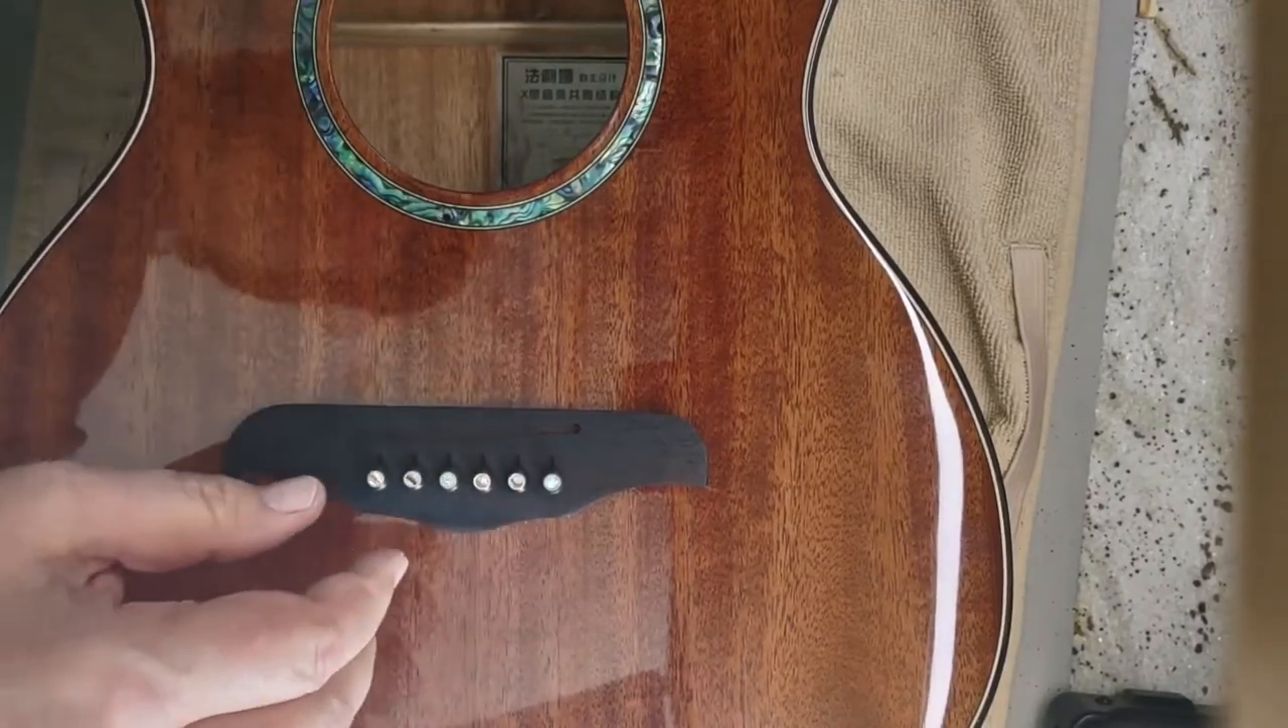I'm completely done now with the six bridge pins.